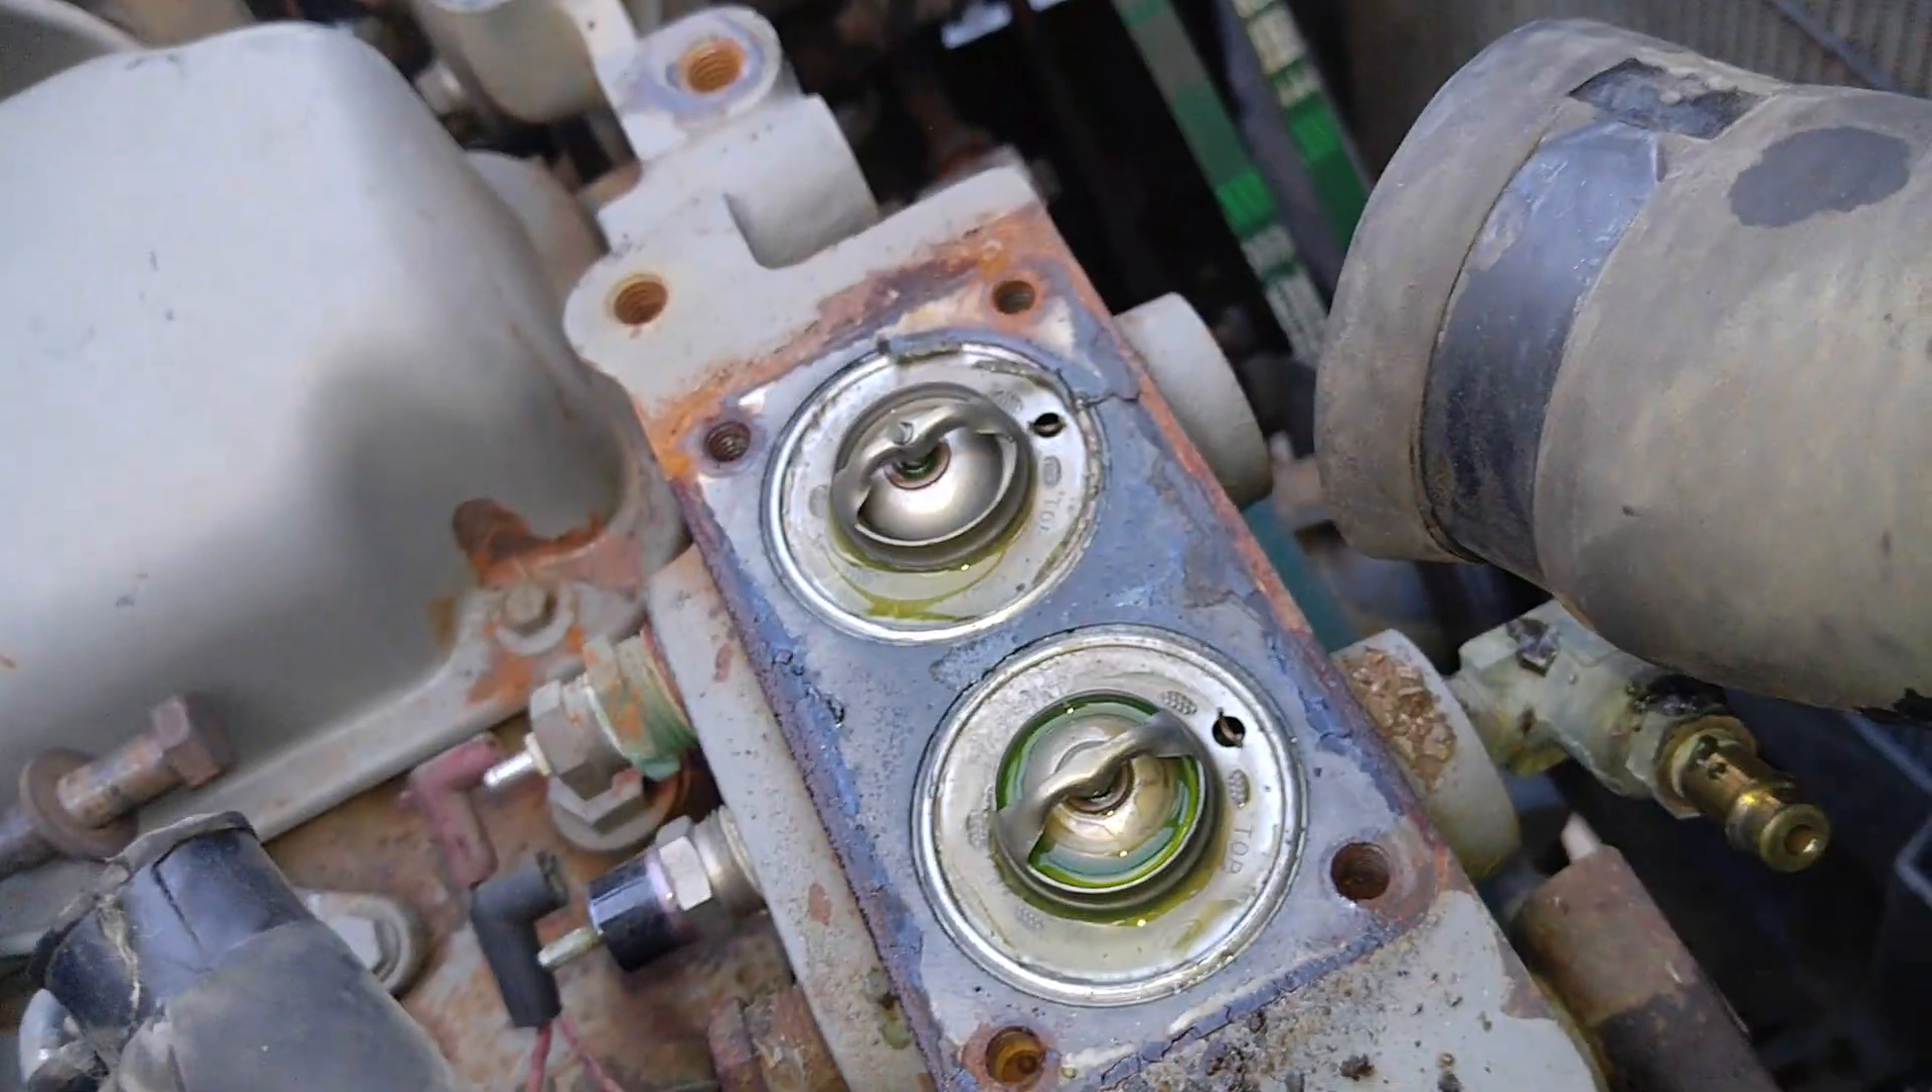So, I've got my thermostat outlet off.